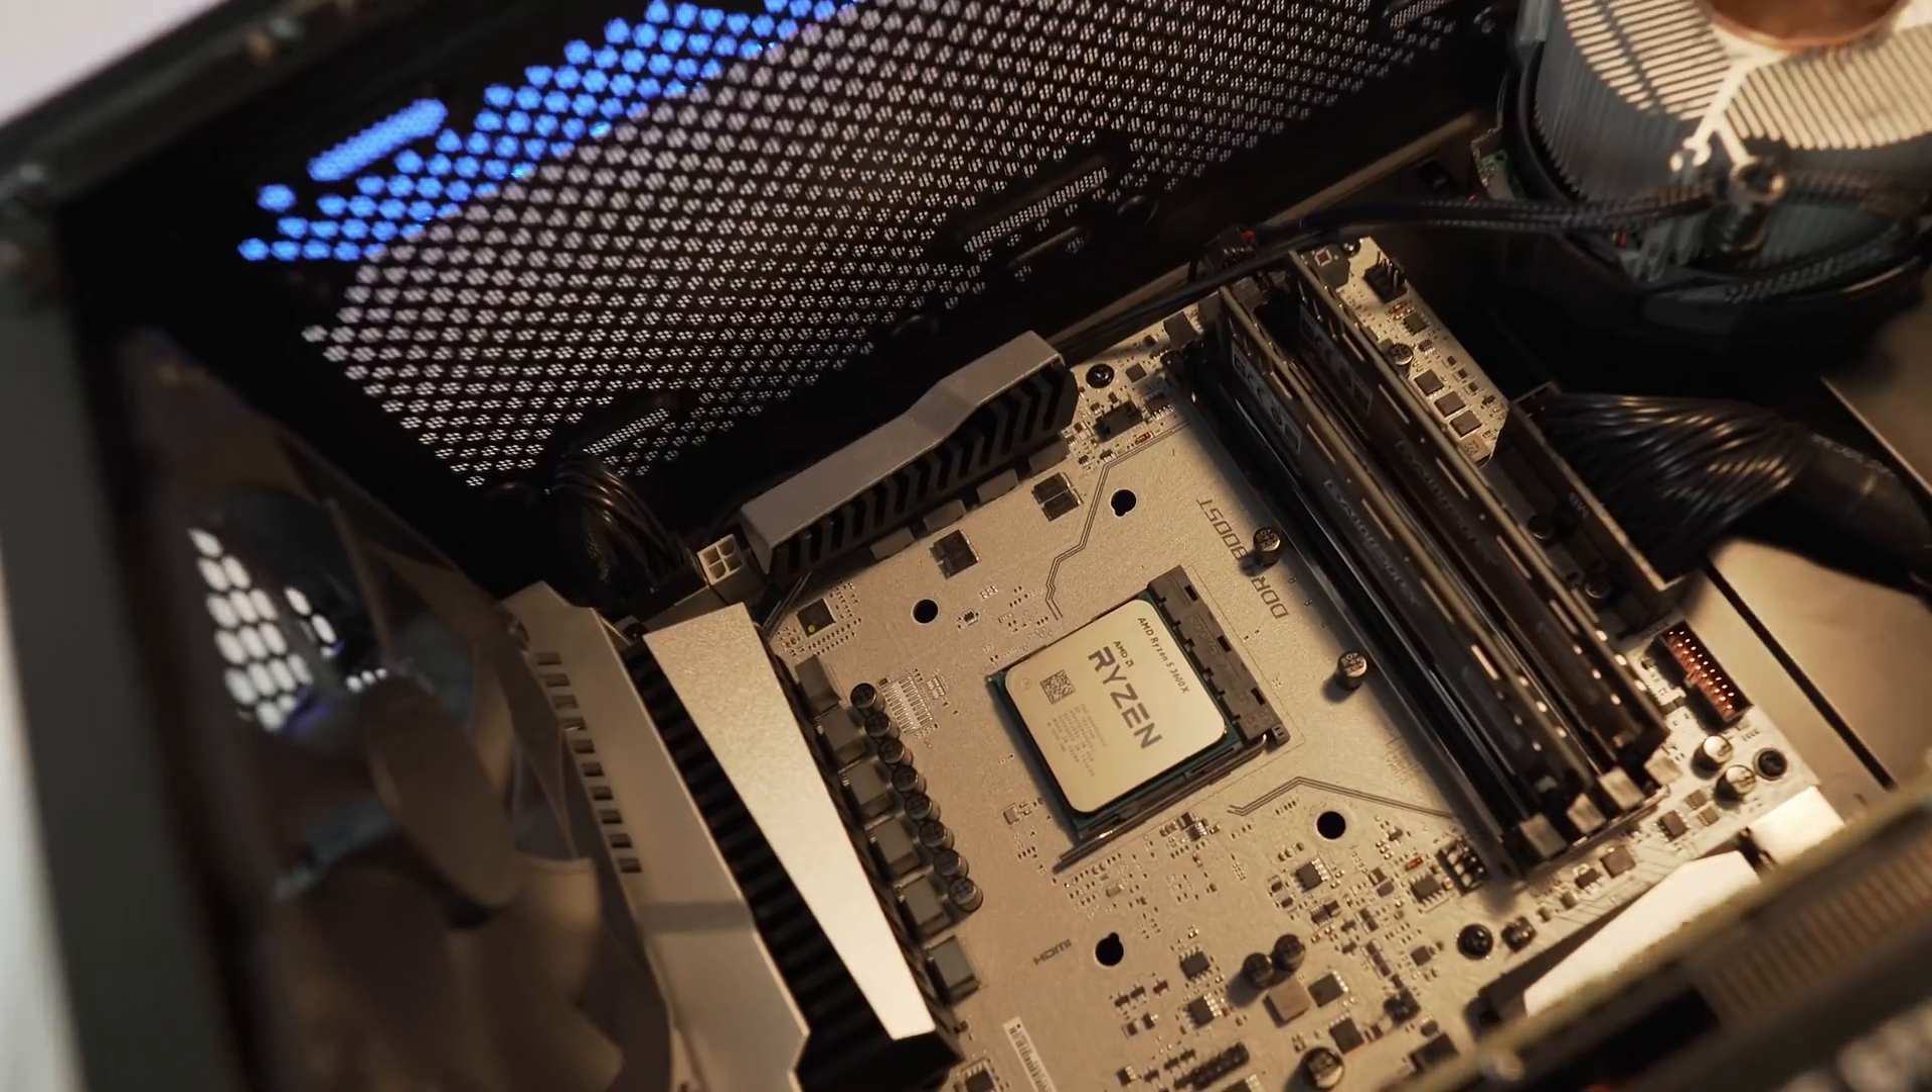All righty we have now installed the Ryzen 3600x.